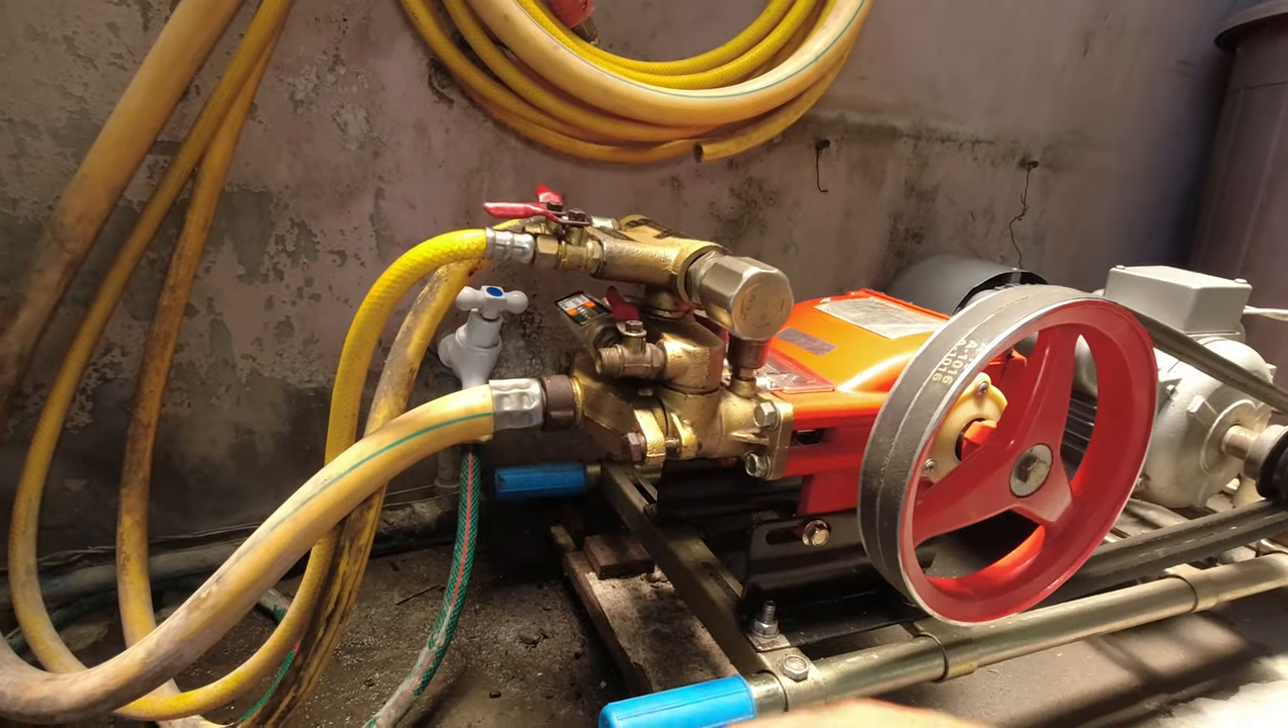So, na -i-secure na natin lahat. Na-ibalik na natin yung mga hose.